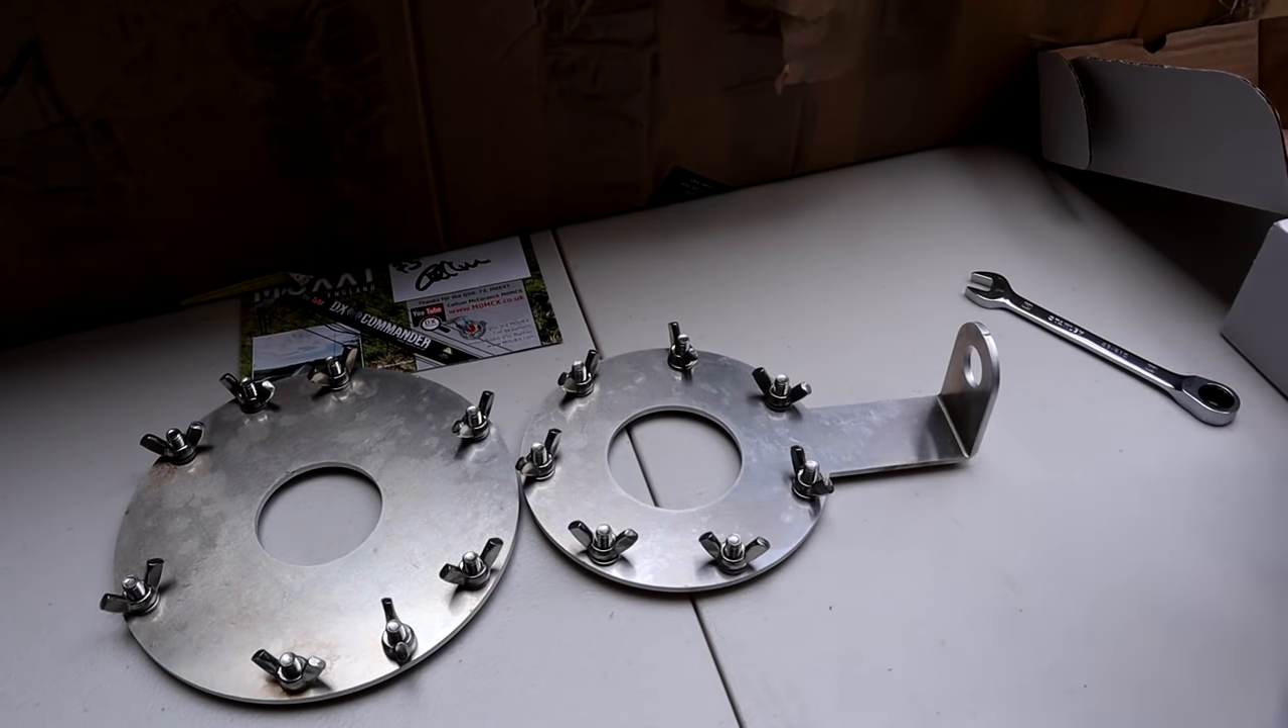So both of my base plates have now been done with the wing nuts on them.